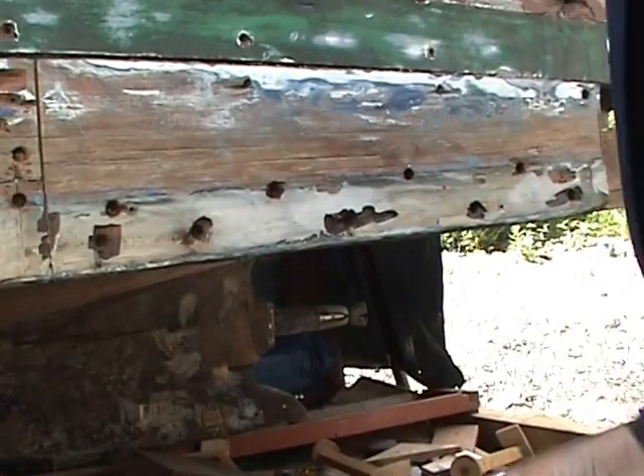I've removed some of the screws.